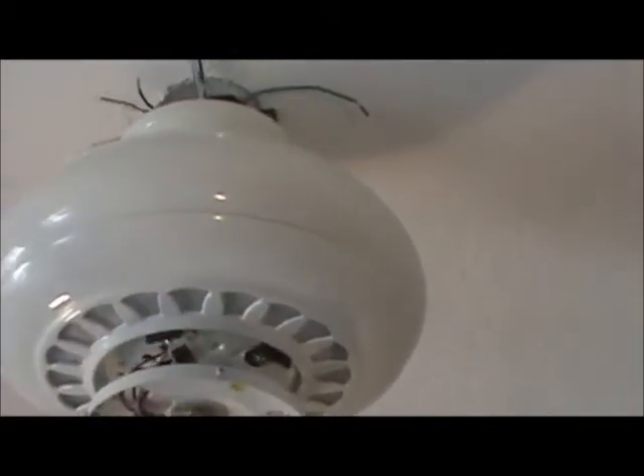Okay, there it is, our fan hanging up there, no blades on it or anything, we're not finished with it yet.